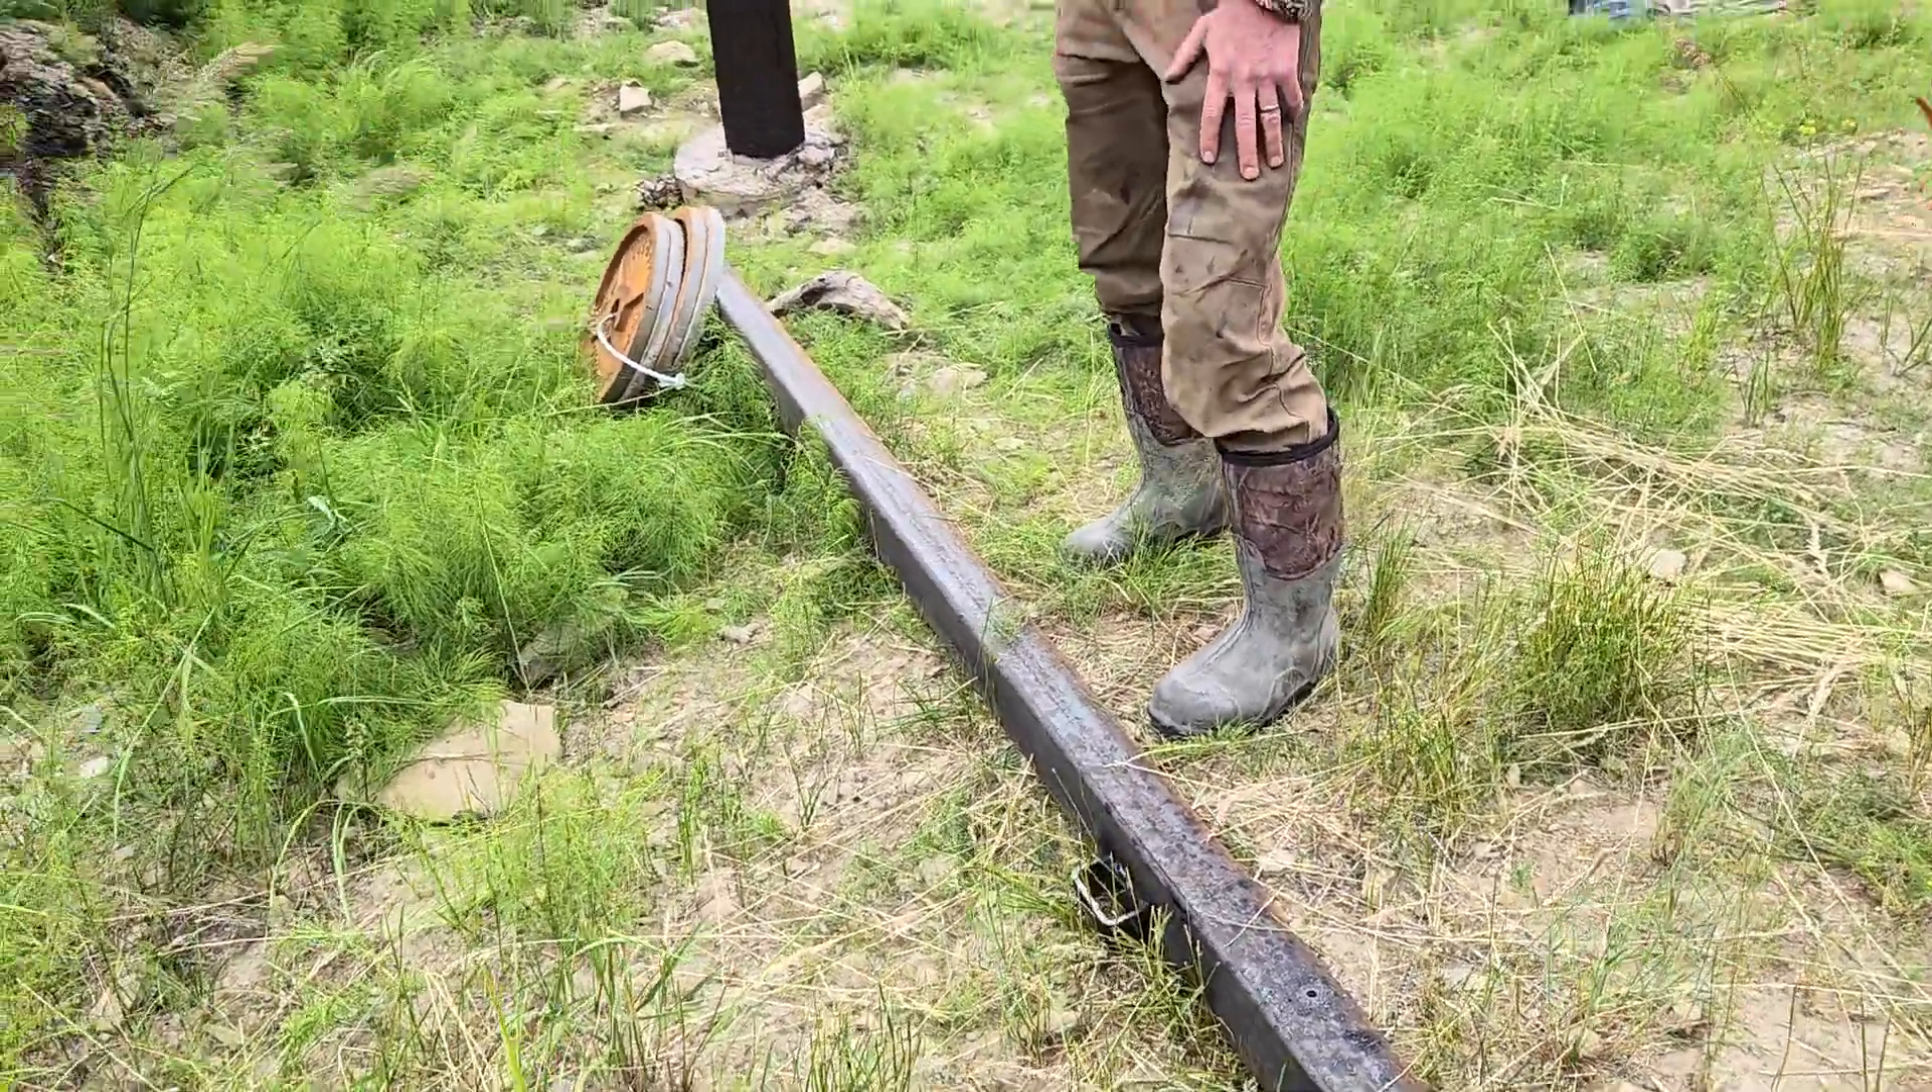Down at the bottom, I have counterweight attached.